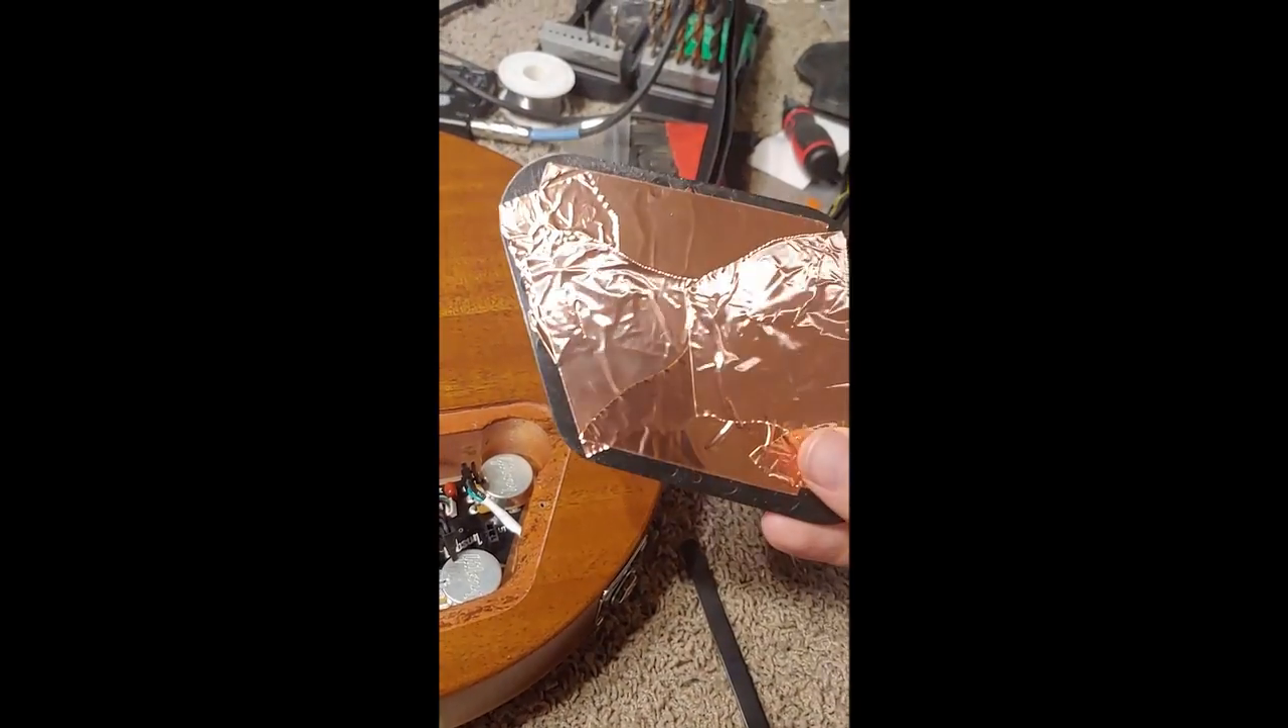I already did some copper tape on the cover.